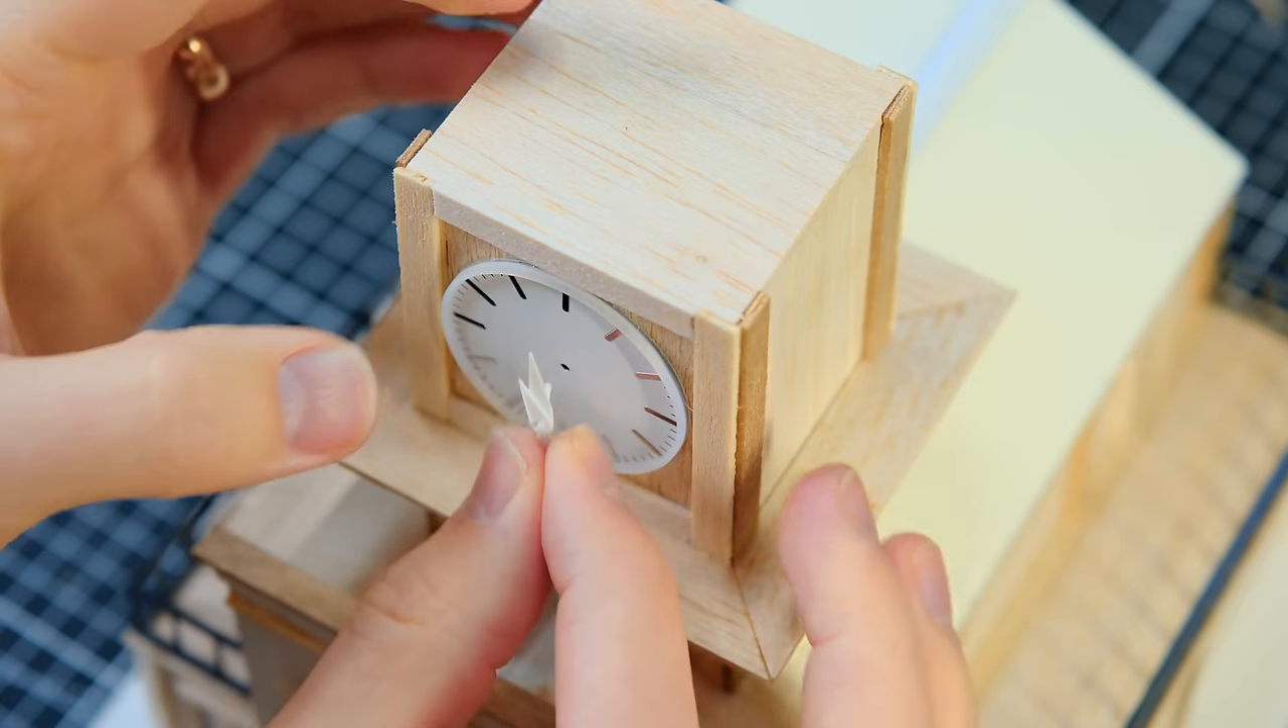I stole this clock face from an old watch of mine, which happened to be exactly the right size to fit in this space, which I had not measured previously.